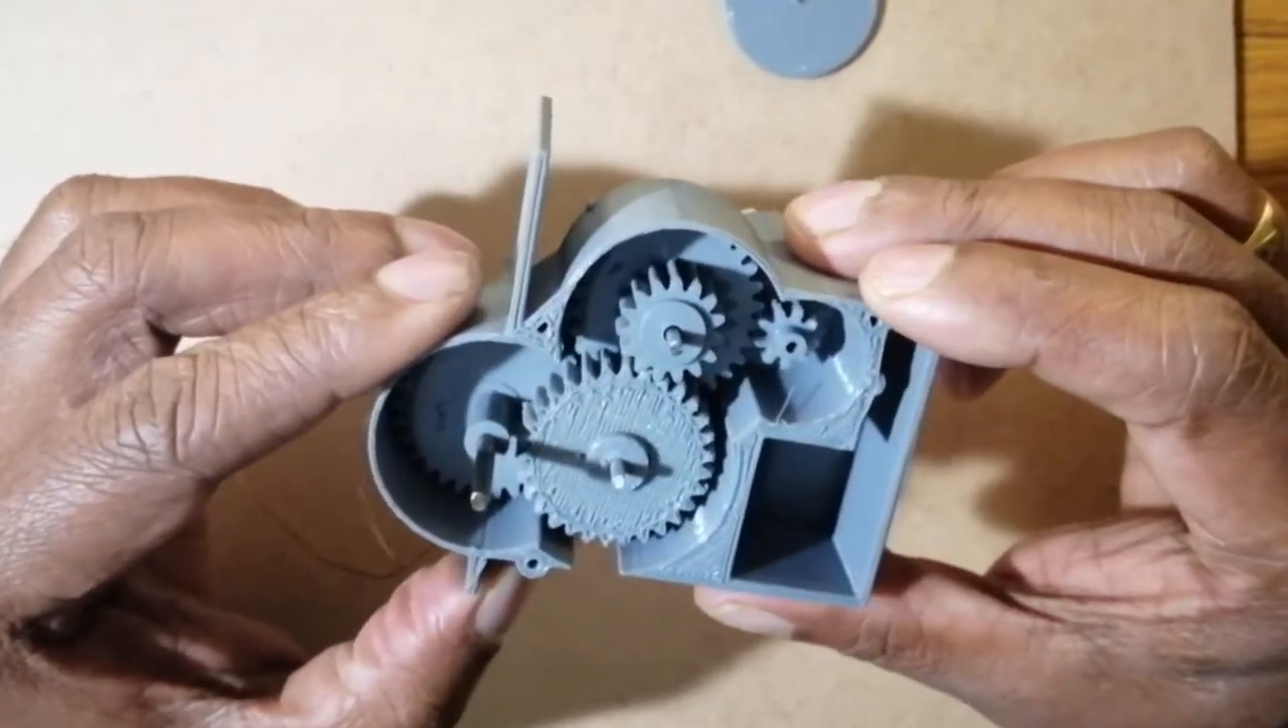As you can see all the gears are beautifully arranged into position.